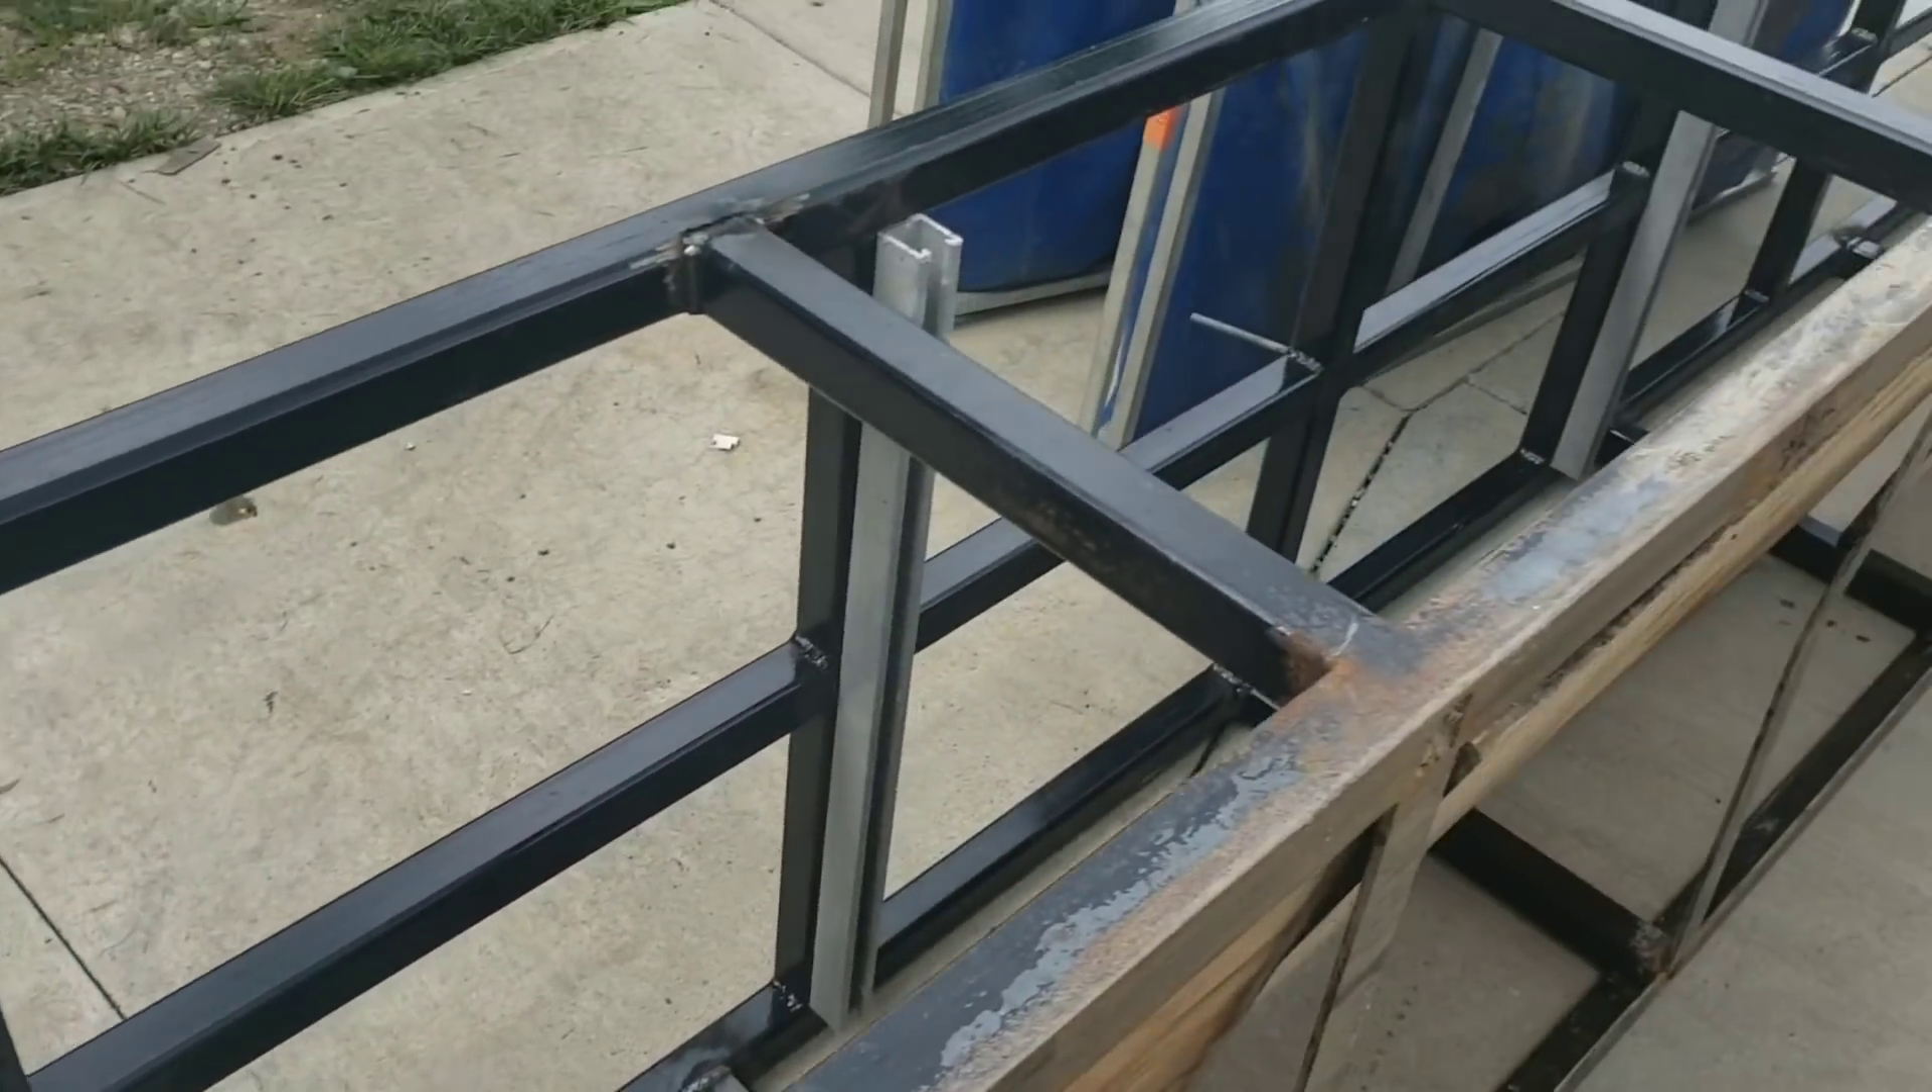And stand one is done being welded it looks great.